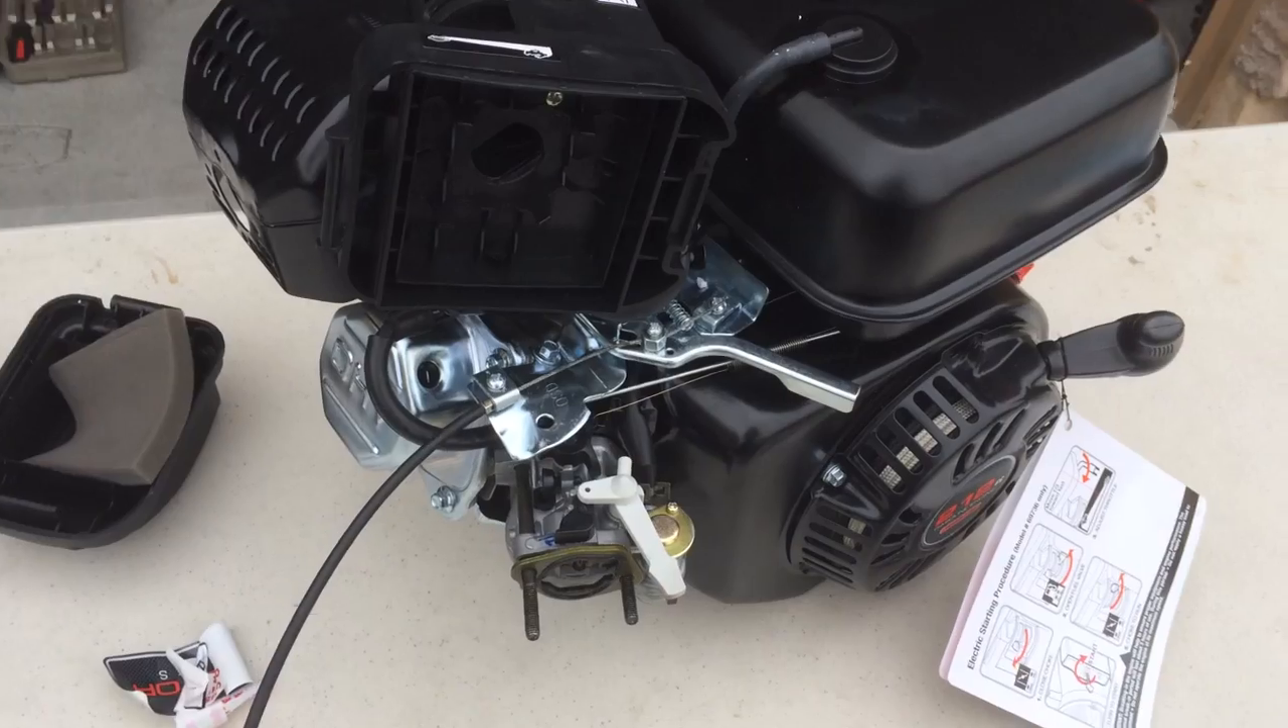All right, I went ahead and hooked up the throttle cable to the throttle.